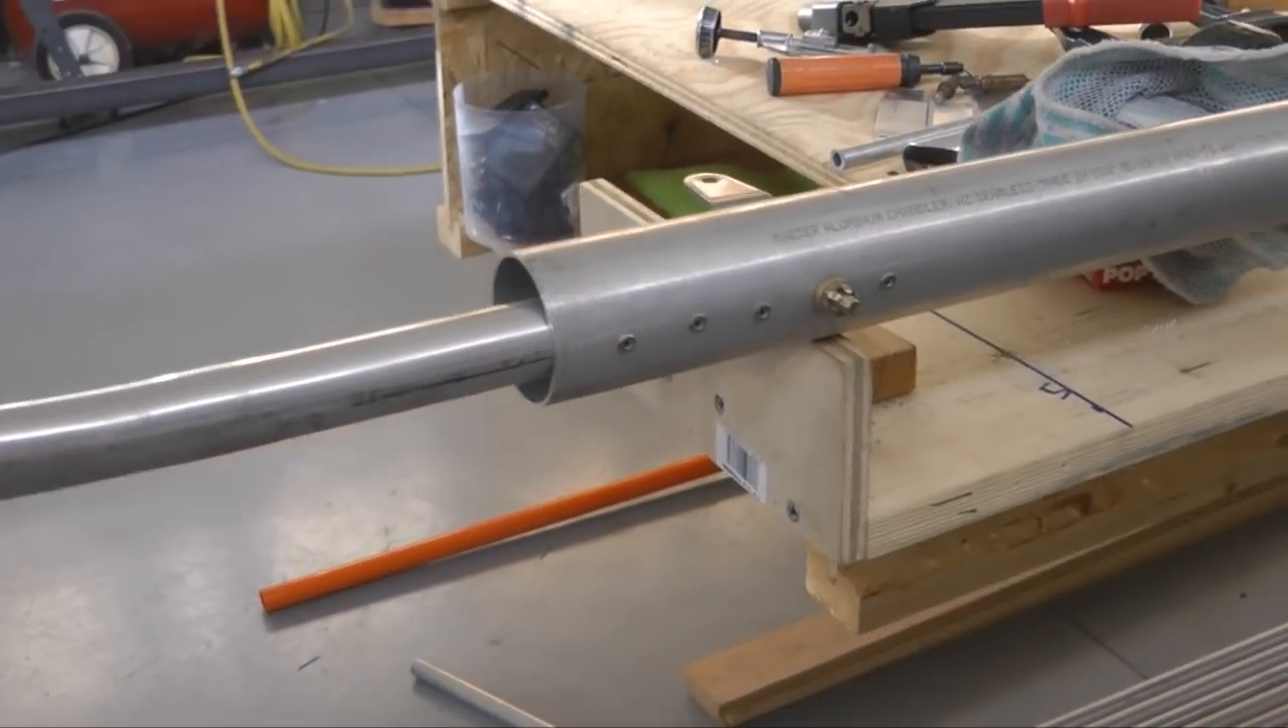And here is the wing tip completed. Four rivets and the bolt.